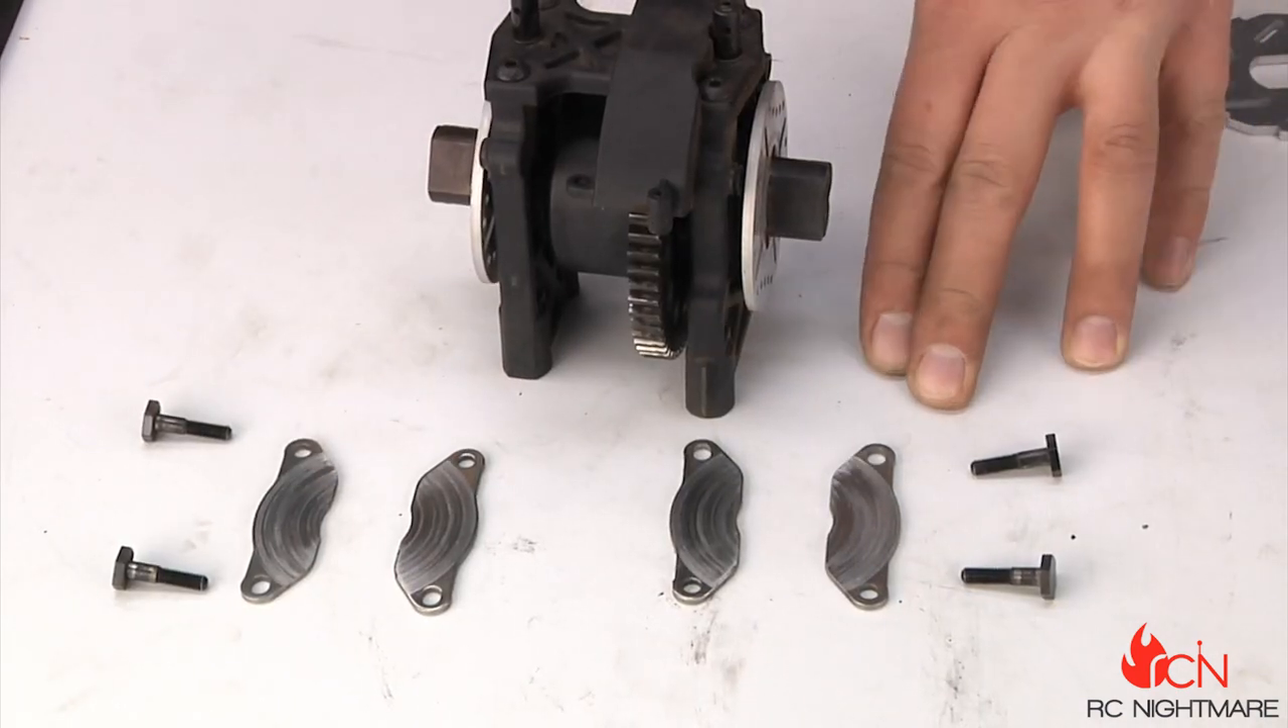Okay I've removed my brake pad pins and pads and now we can just slide the old rotors off.